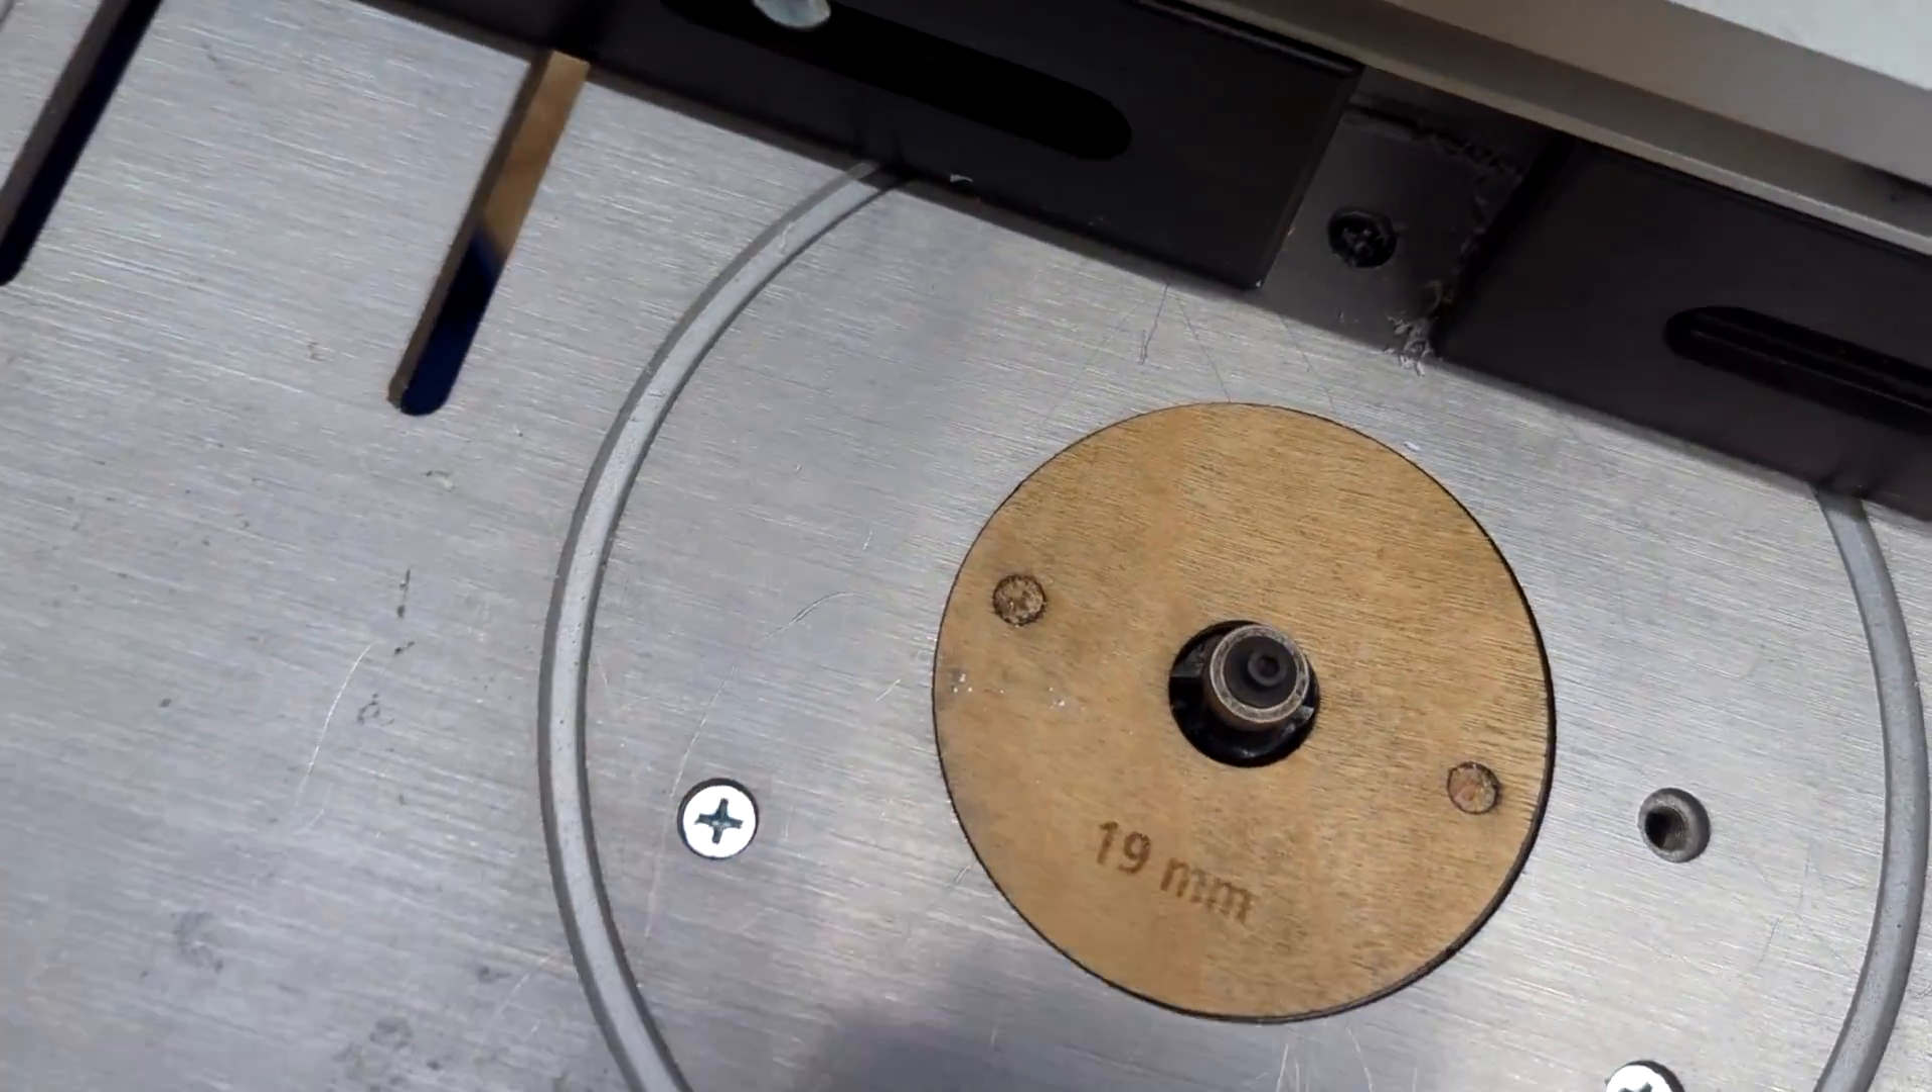As you can see, the newly made base plate fits perfectly.